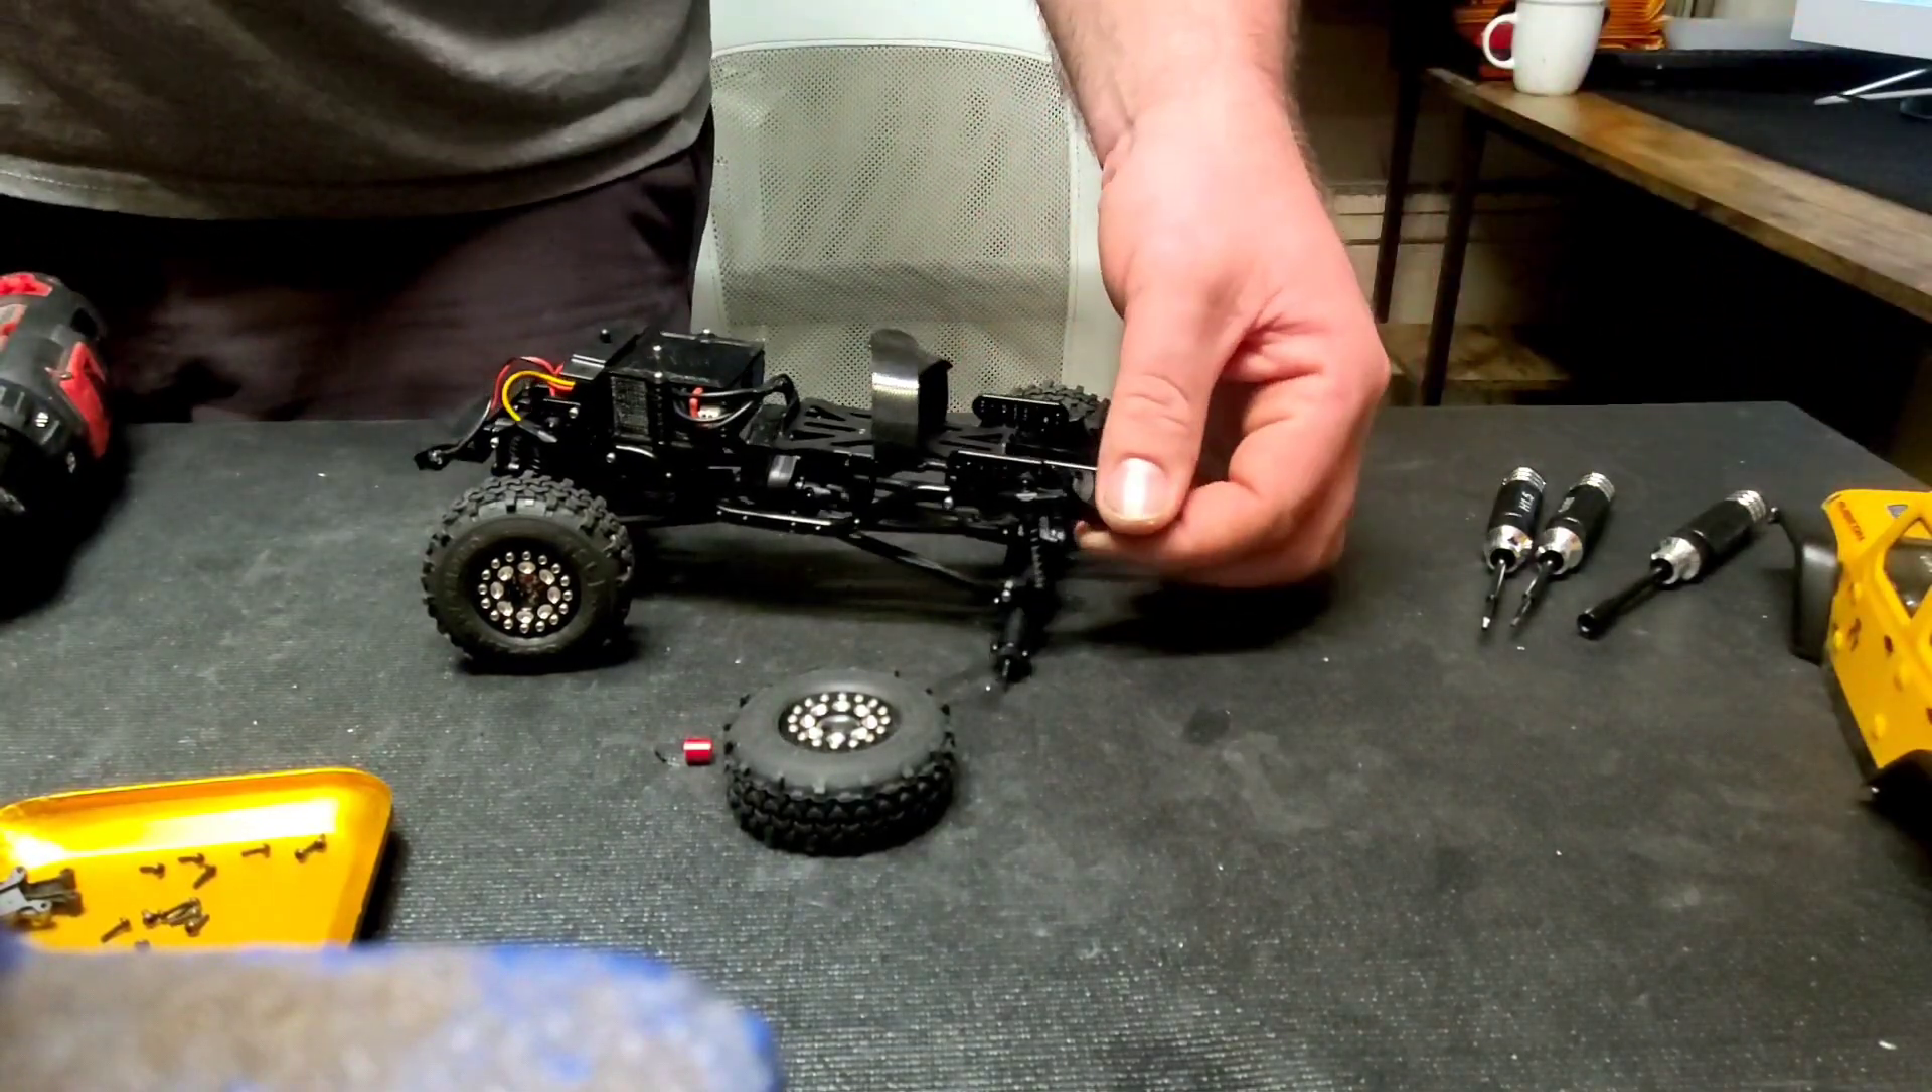Okay, and now we have all four wheels assembled. I did not install the last wheel yet, nor have I put the body back on, because this is also going to be two parts of two different videos.